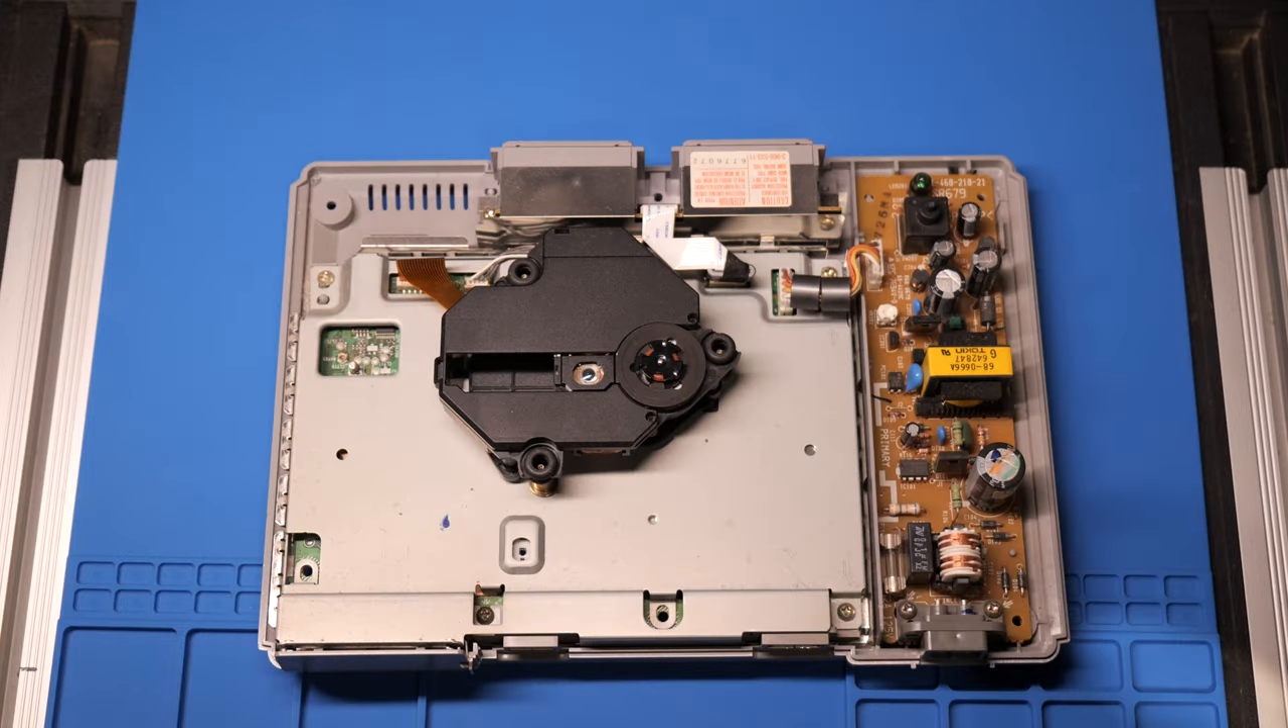I removed all the screws on the bottom of the system and removed the top cover.